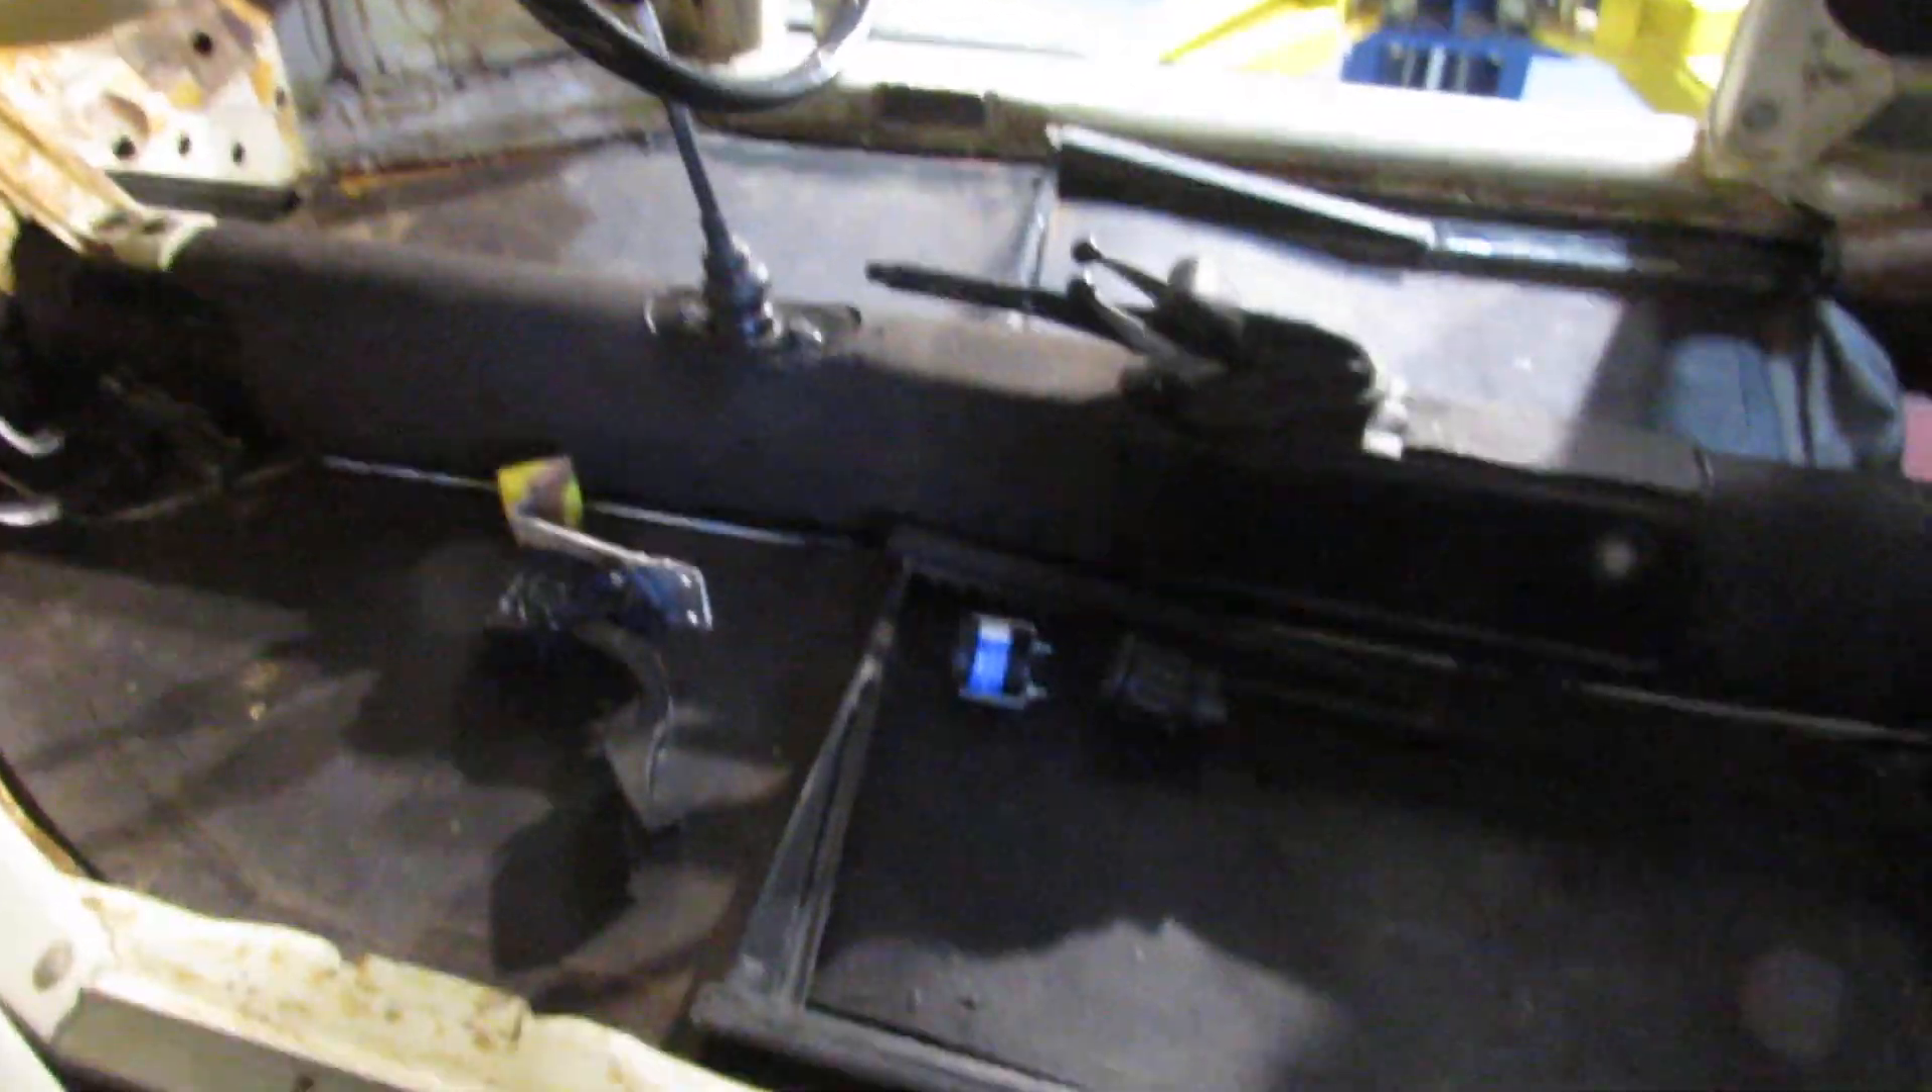As you can see in the inside of the car, I've stripped everything out of it, including the seats, carpet, and so forth.